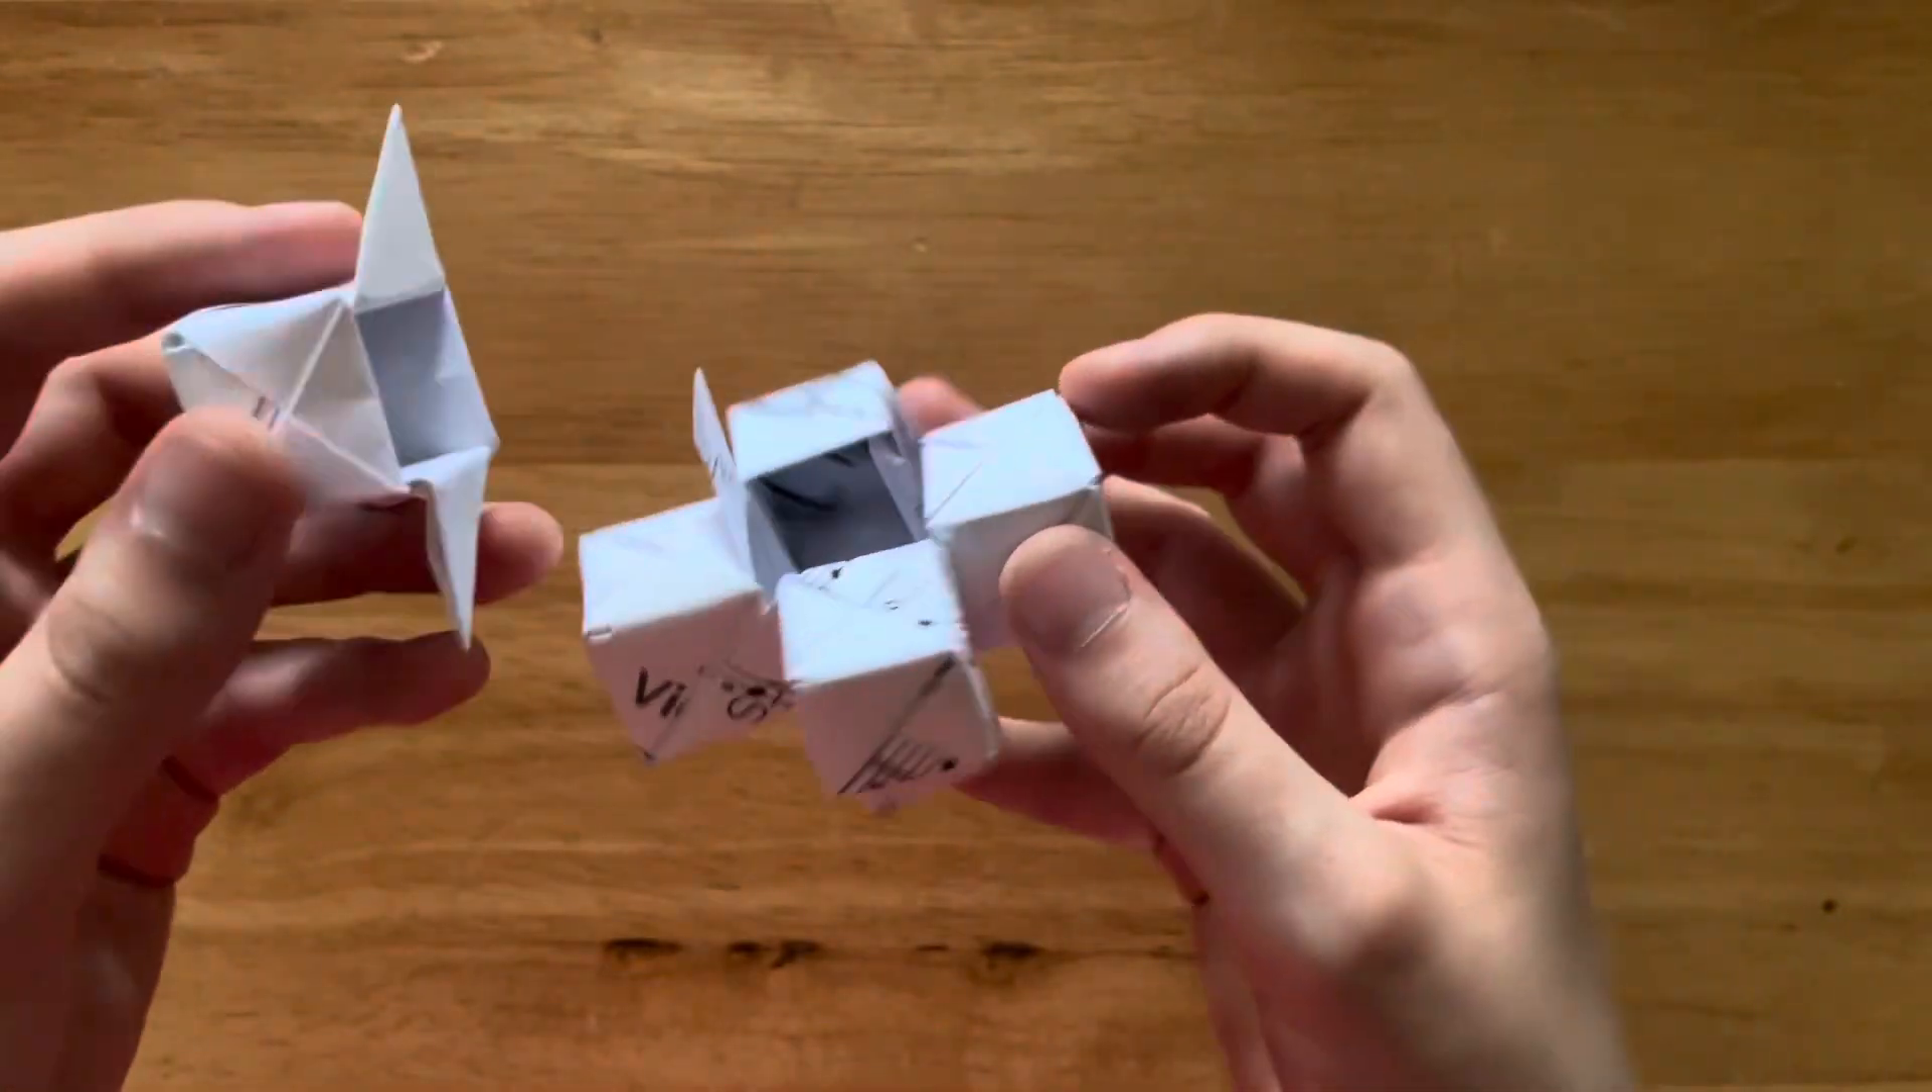So now you can see there's a final hole and a final module to stick in.